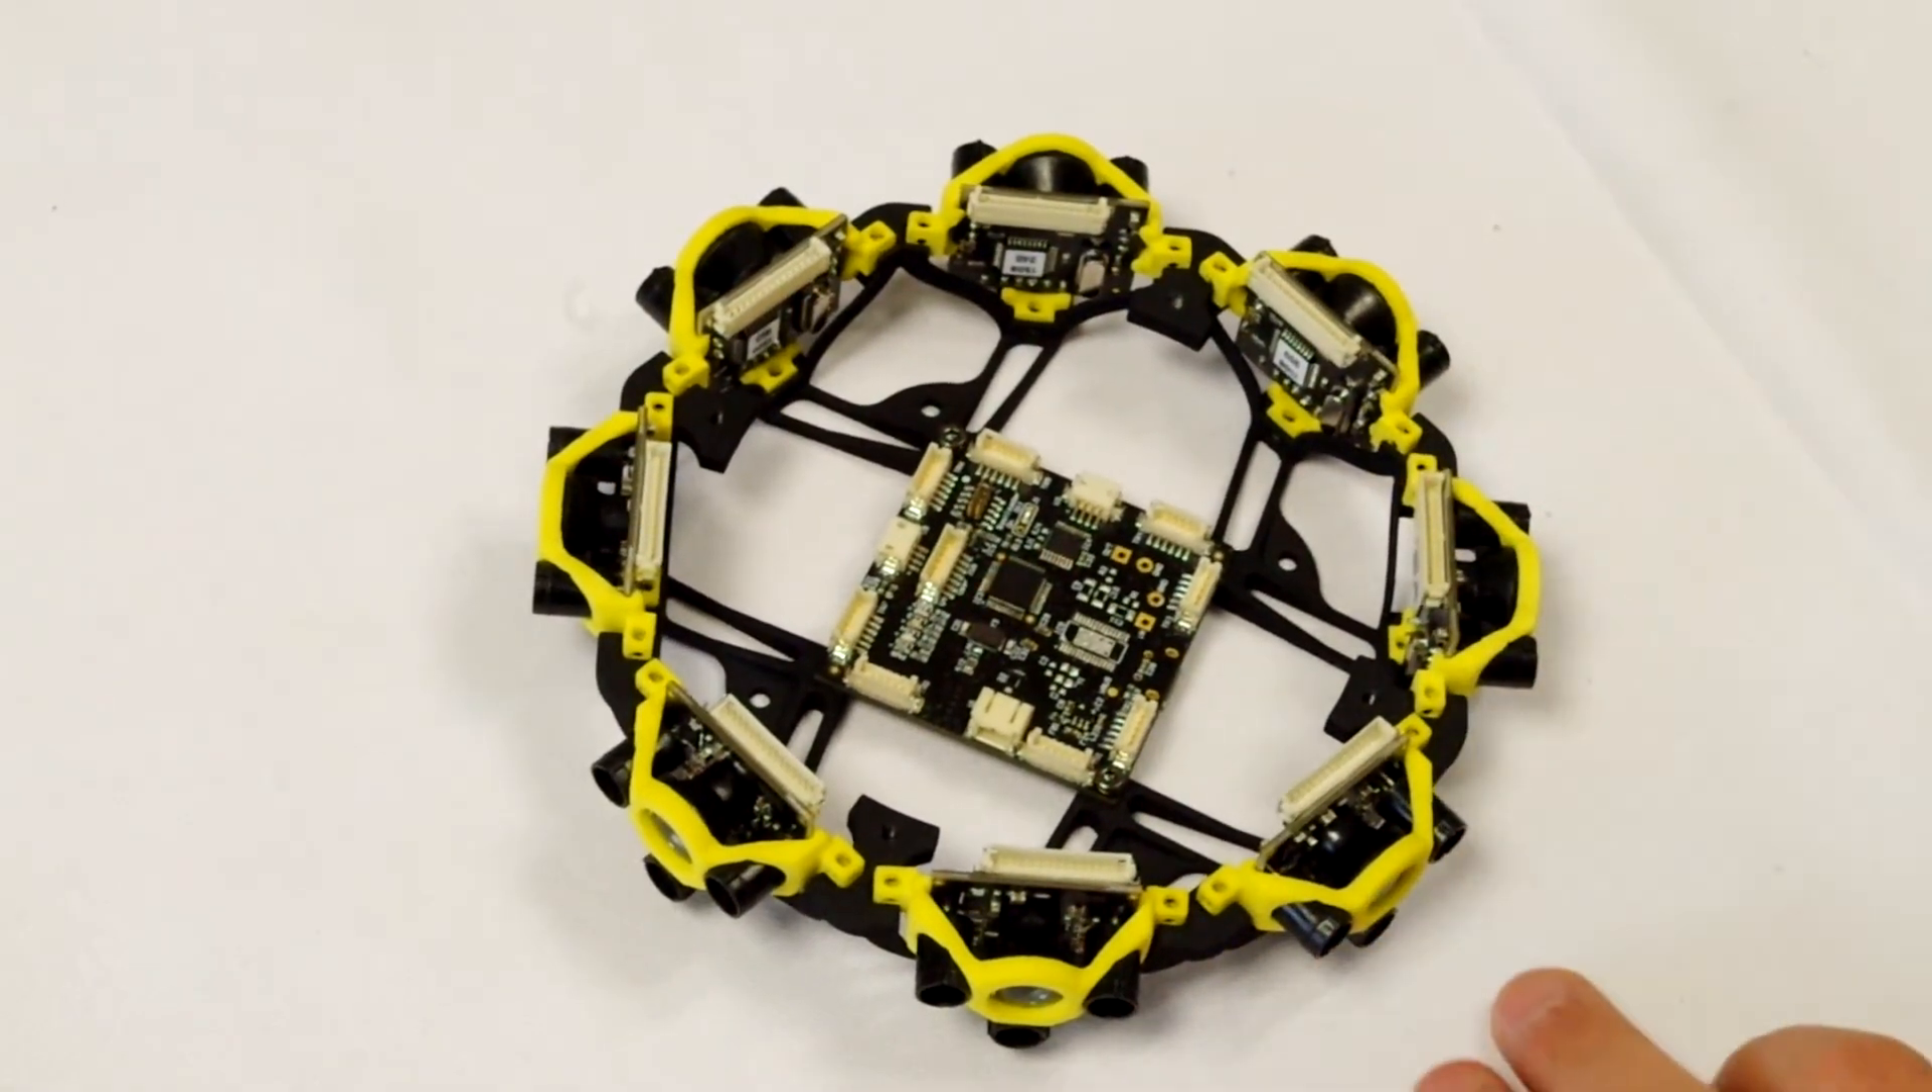So, now when you have placed all your sensors, you should have a device that looks like this one.